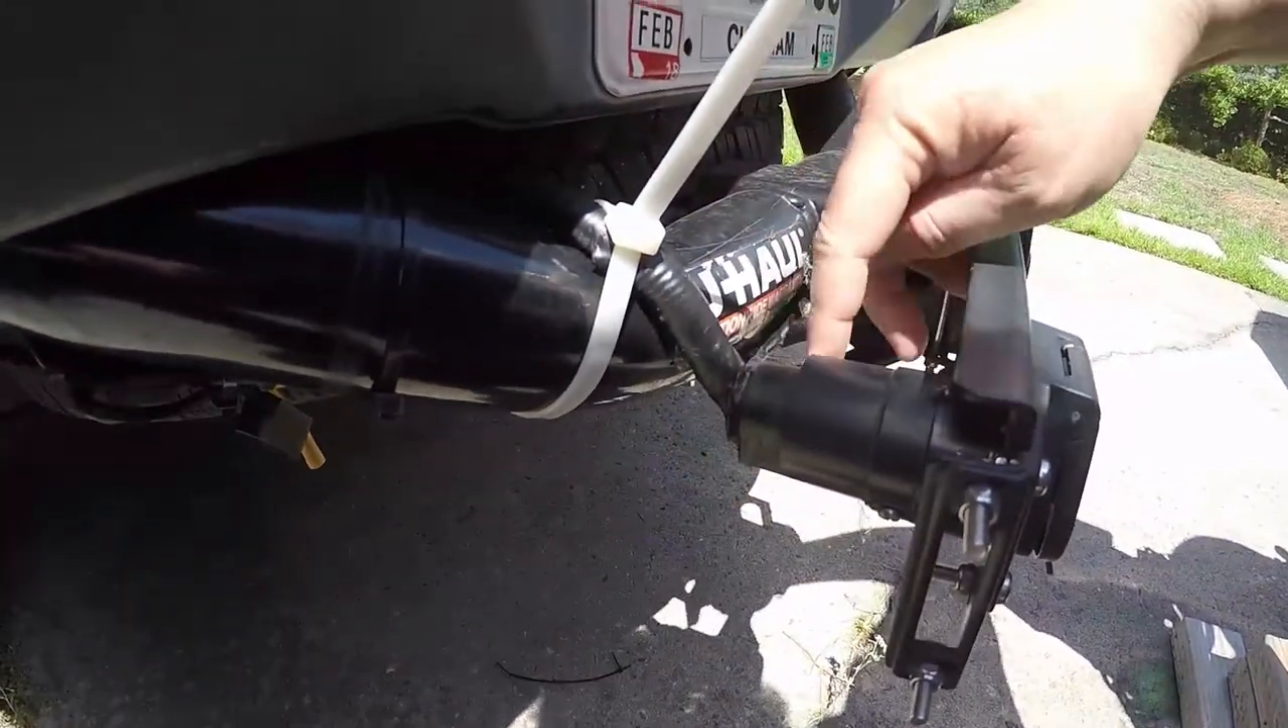I went ahead and mounted that uh seven point uh connector back here and uh it's nice and taped up with uh electrical tape sealed up.